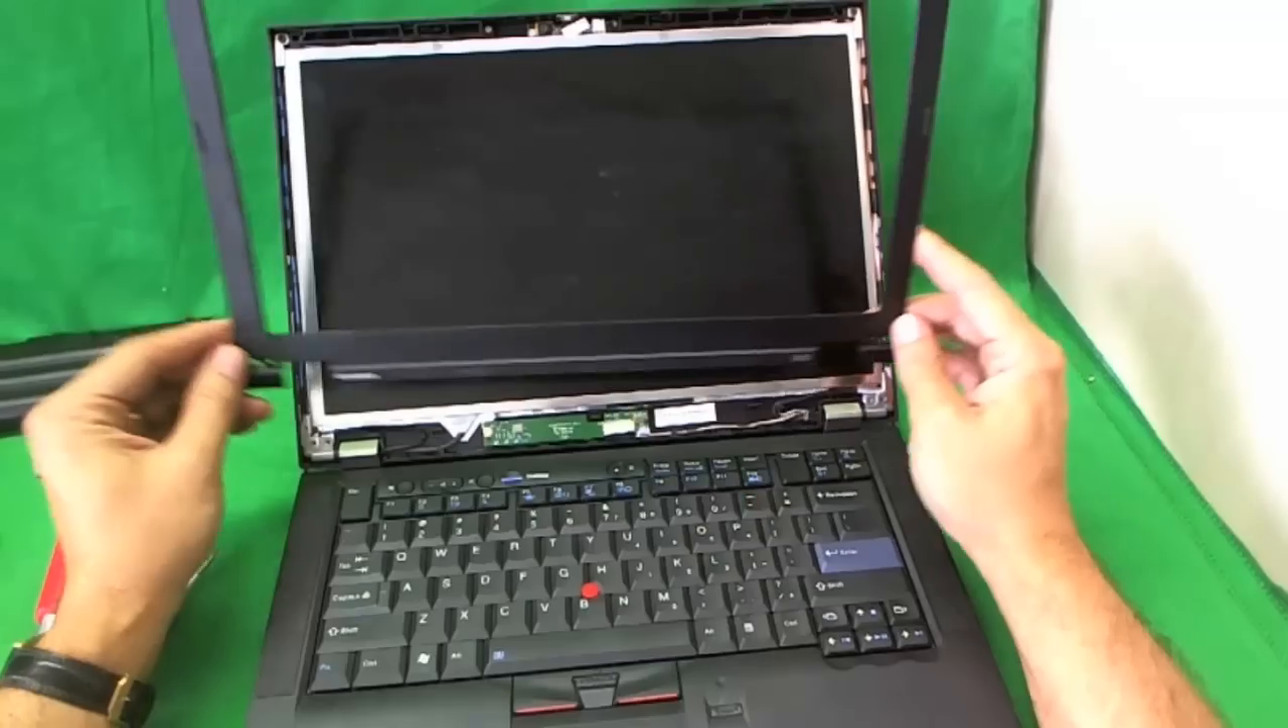Now the screen bezel is removed.